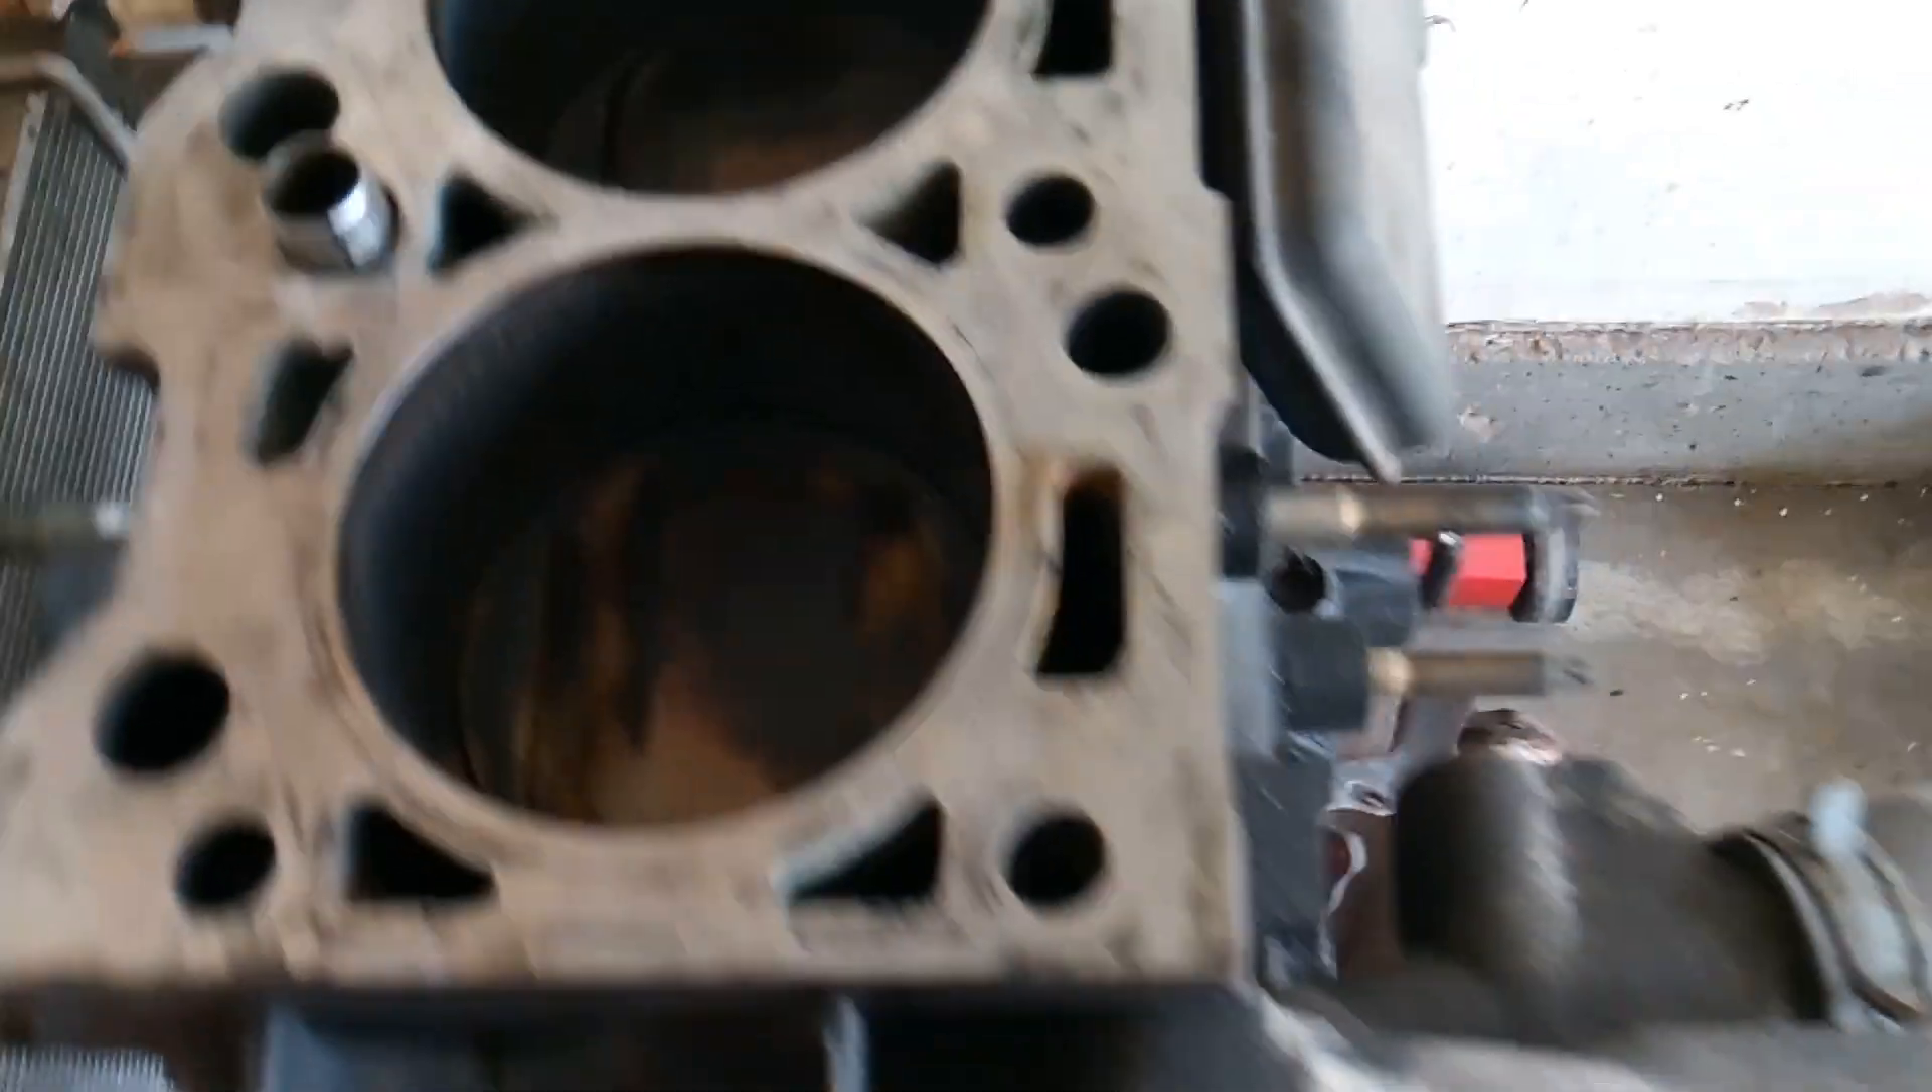So, you can look at the piston here and you can see that the piston is not all the way up flush right here.